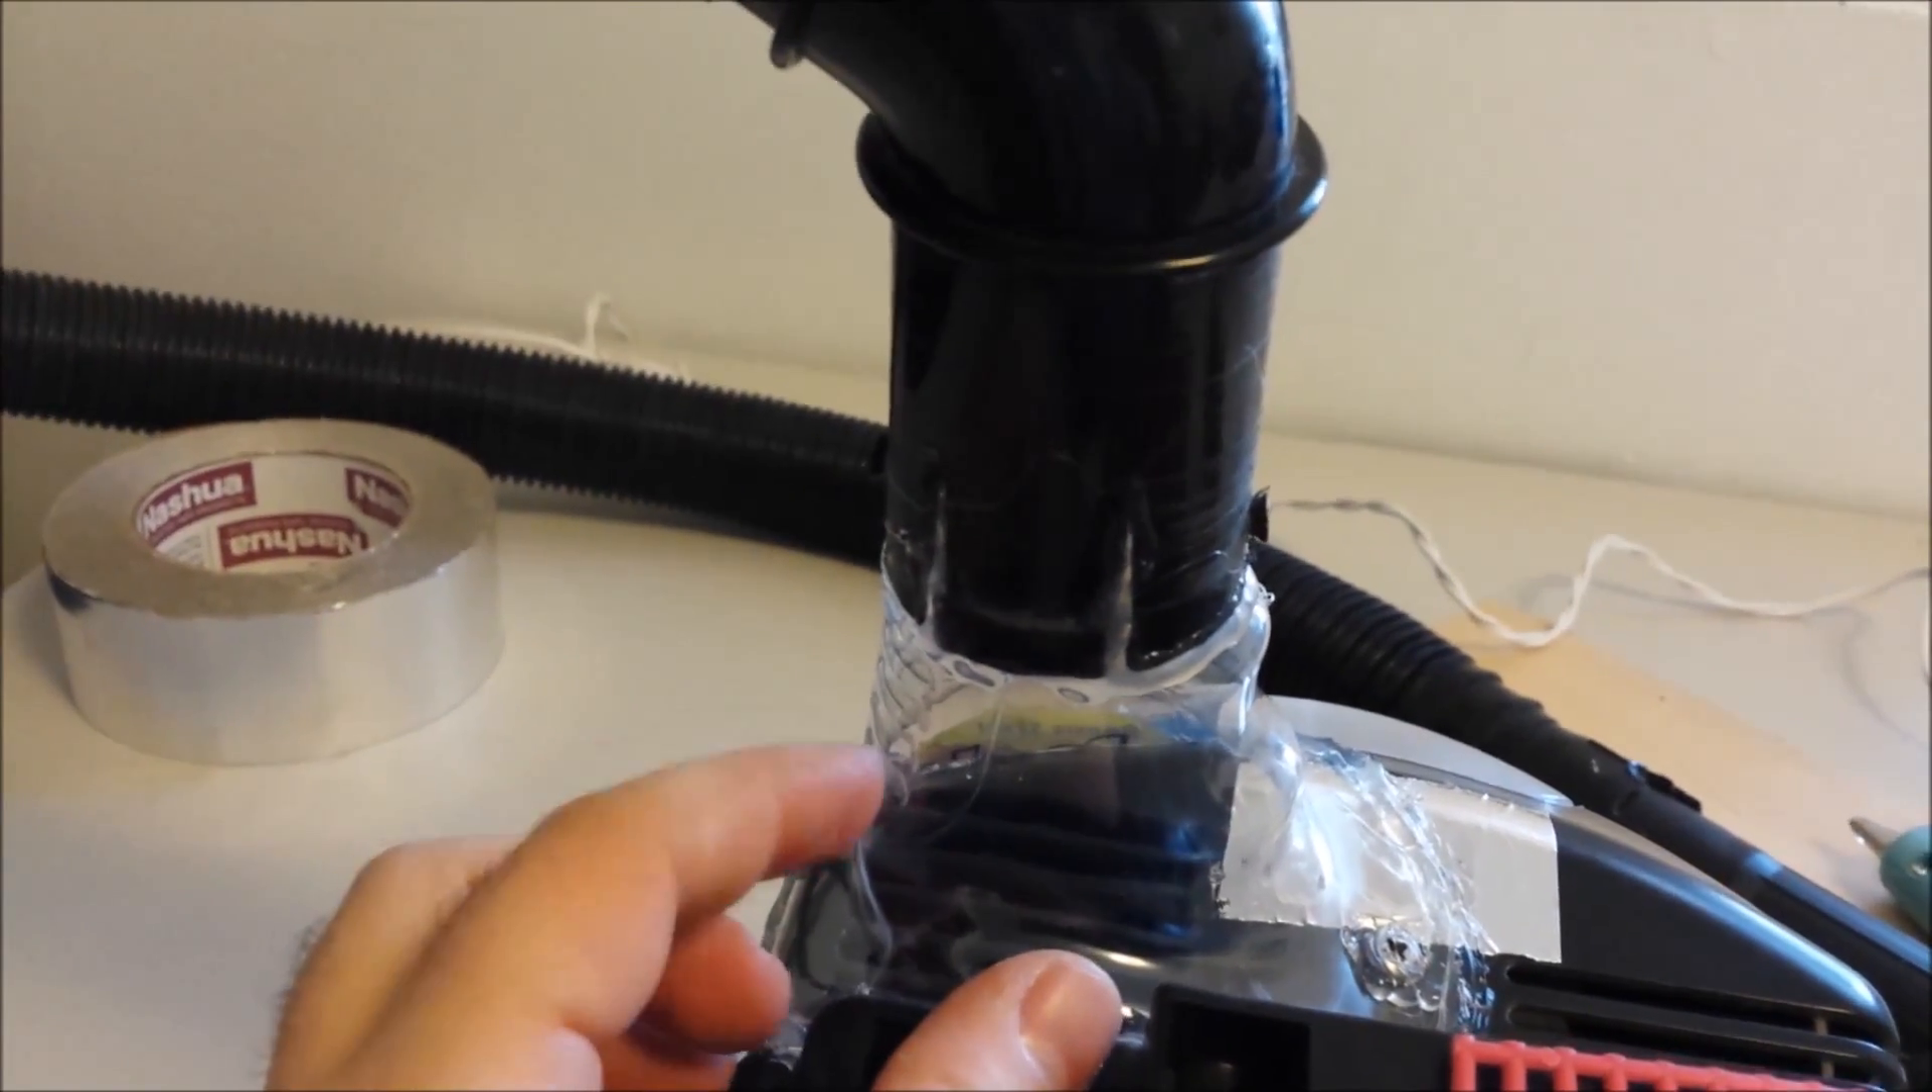Over here I did attach the hose to the top of the glass cleaner bottle.